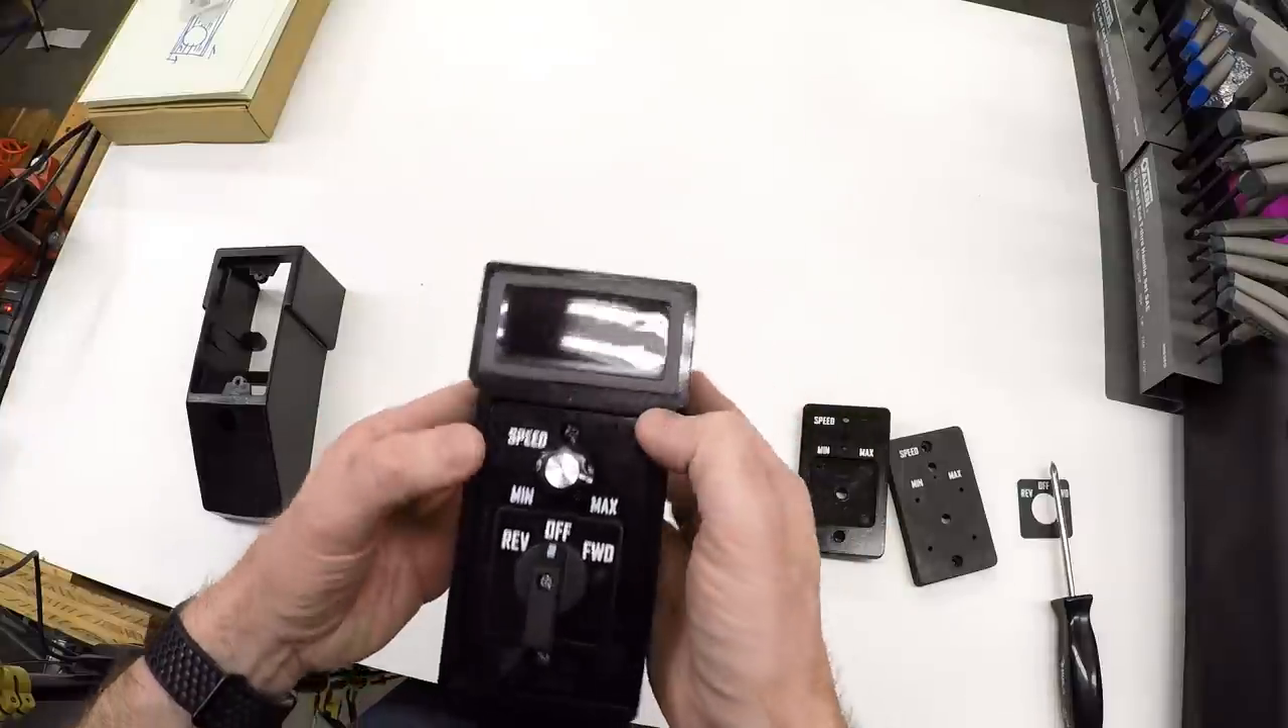There's the switches and then we have the tachometer and it just snaps in and that is the finished product.